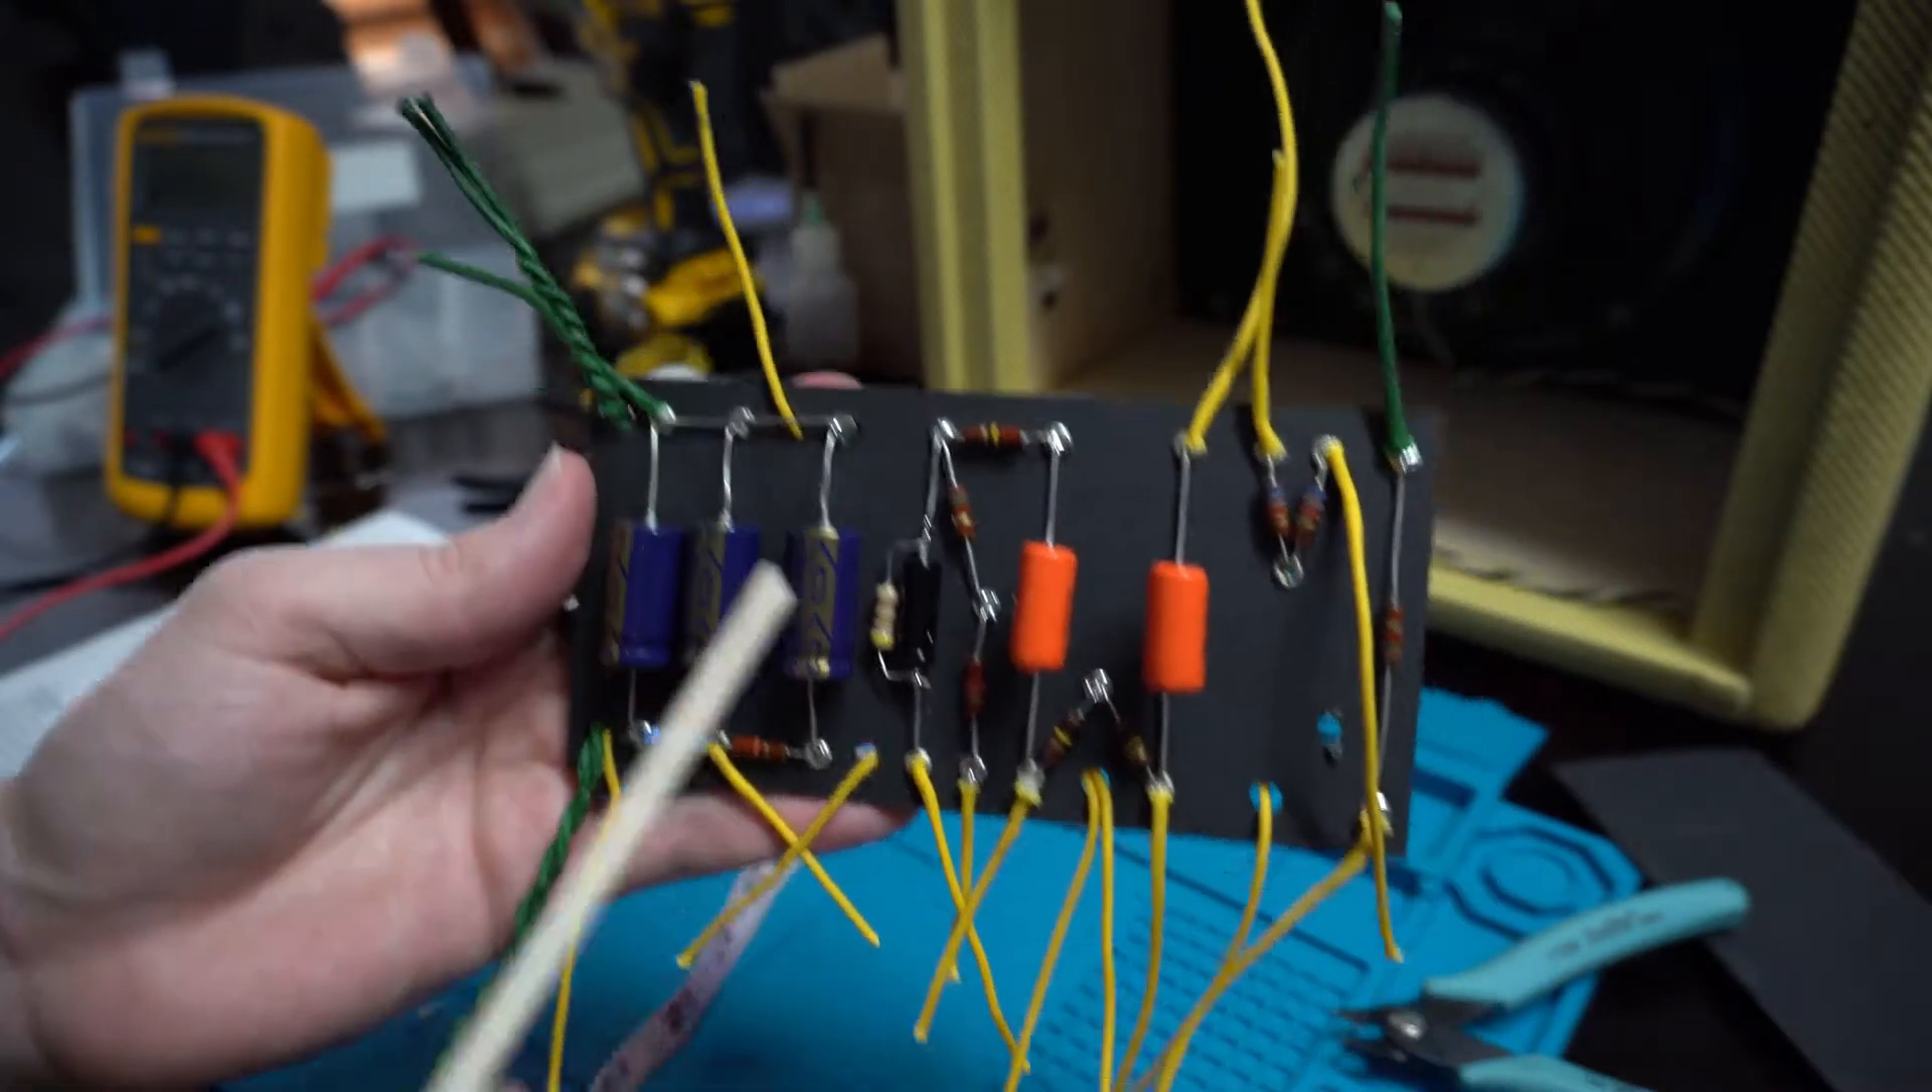Okay at this point I got all the components ran on the board.